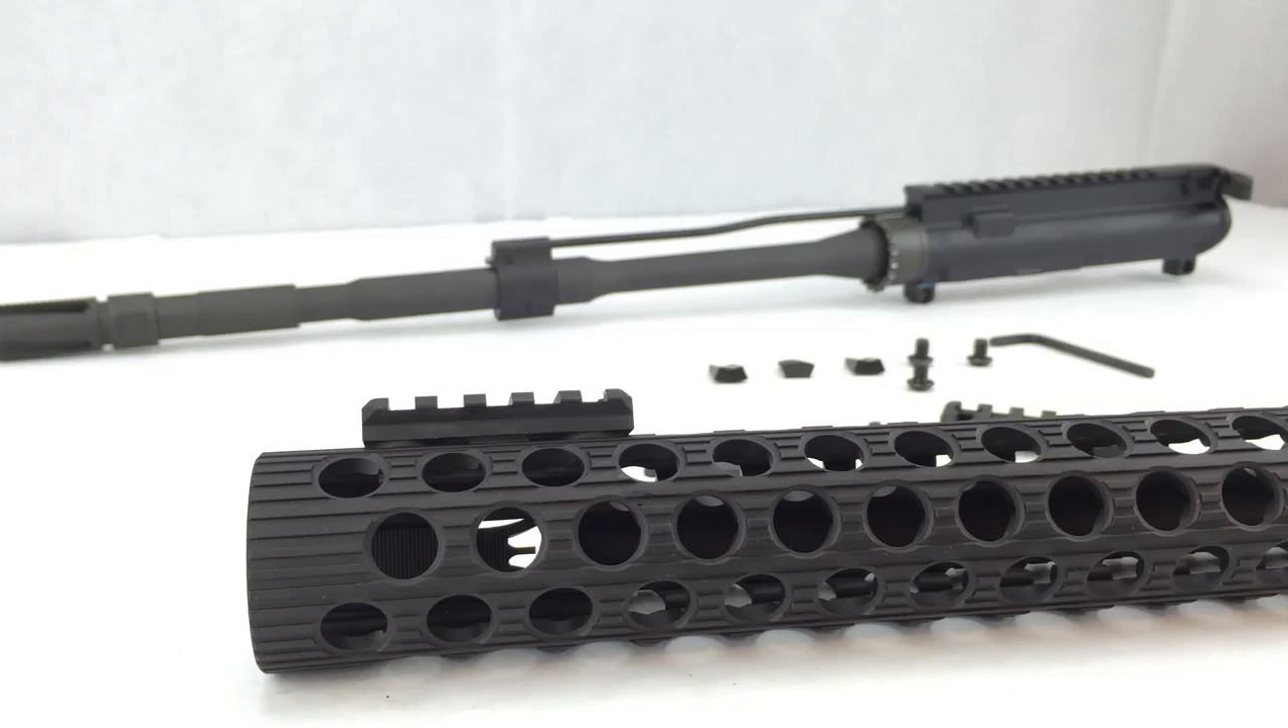There's my uh first uh two inch rail section installed.